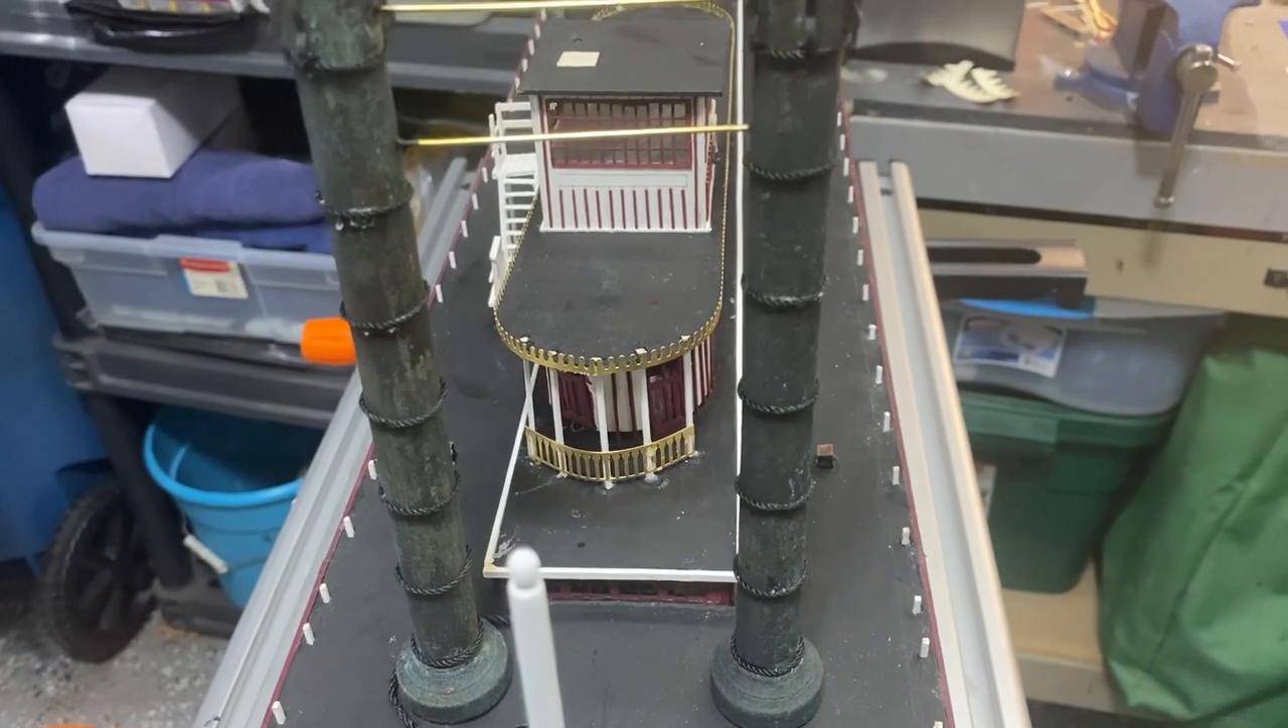I finished this steel banding on the smokestacks.